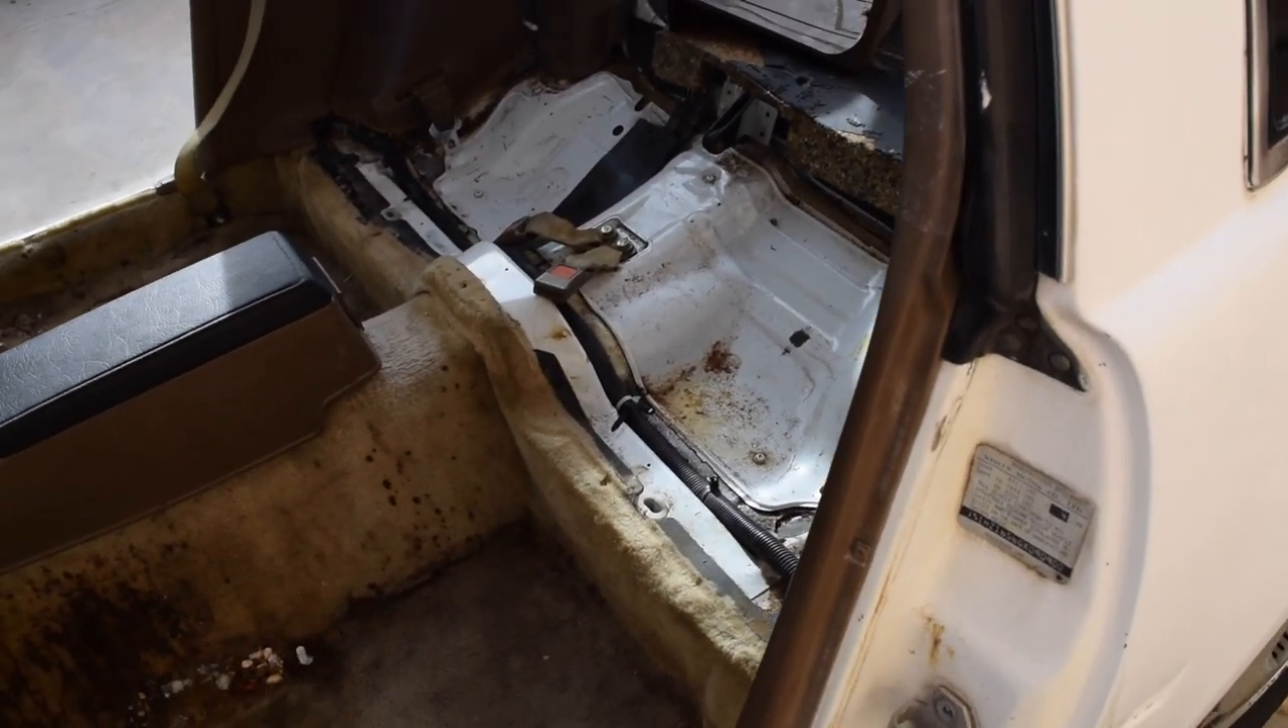So as you can see i've gotten all the seats out i took out the back seats.